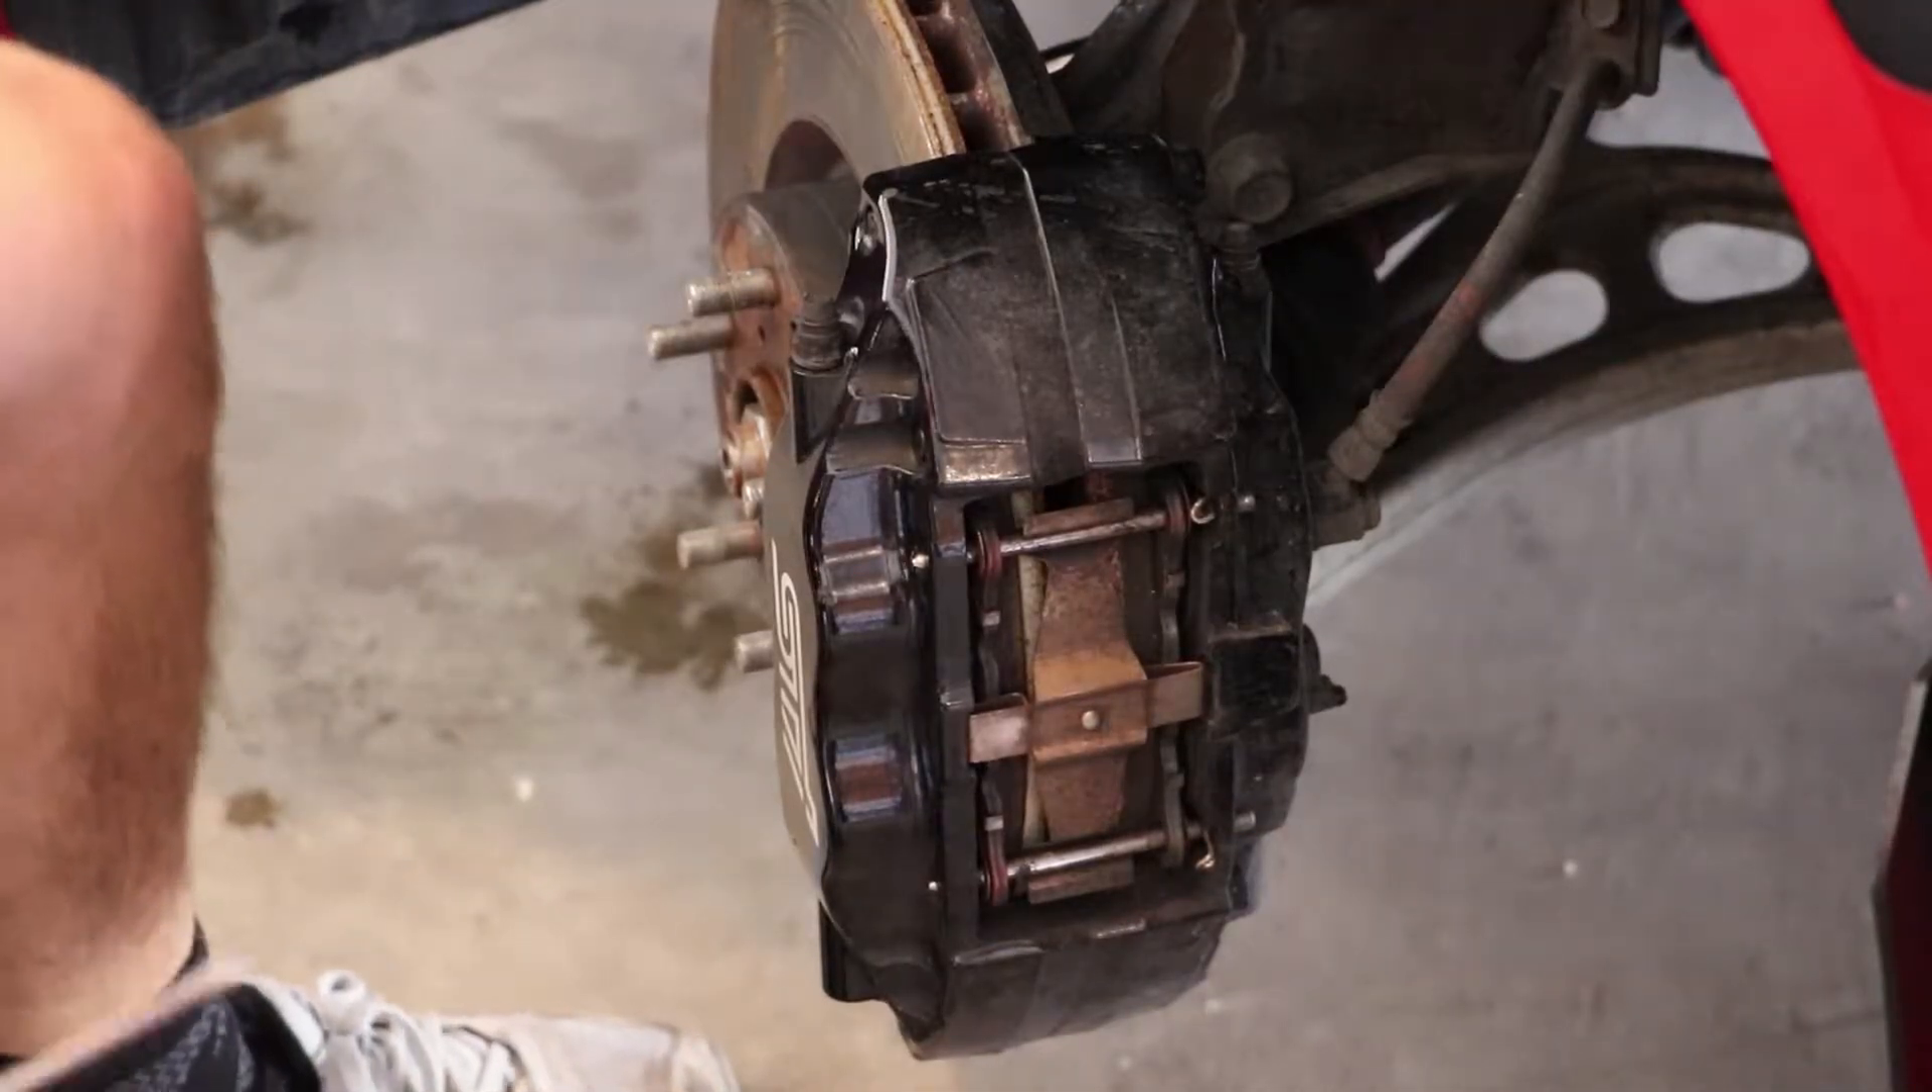Alright, so now that we've got the car up and the wheel off, we've got our caliper exposed here.